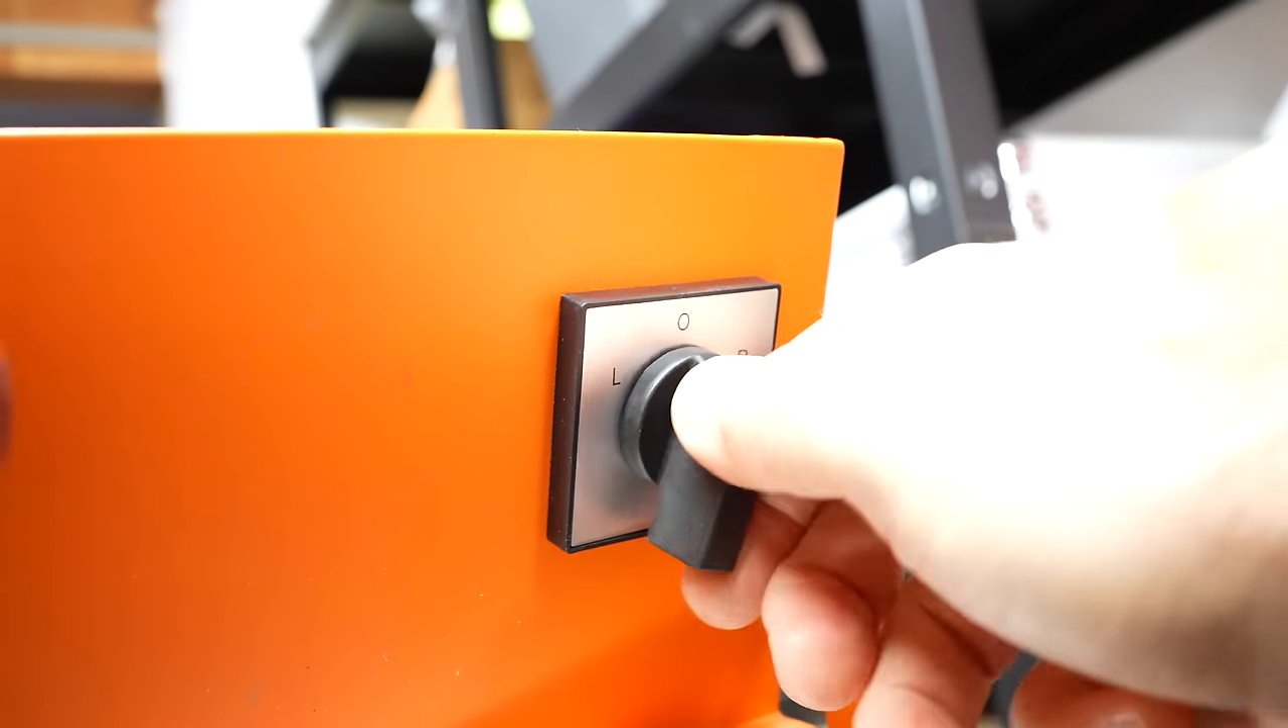Da sitzt jetzt der schalter genau da sitzt die platte.